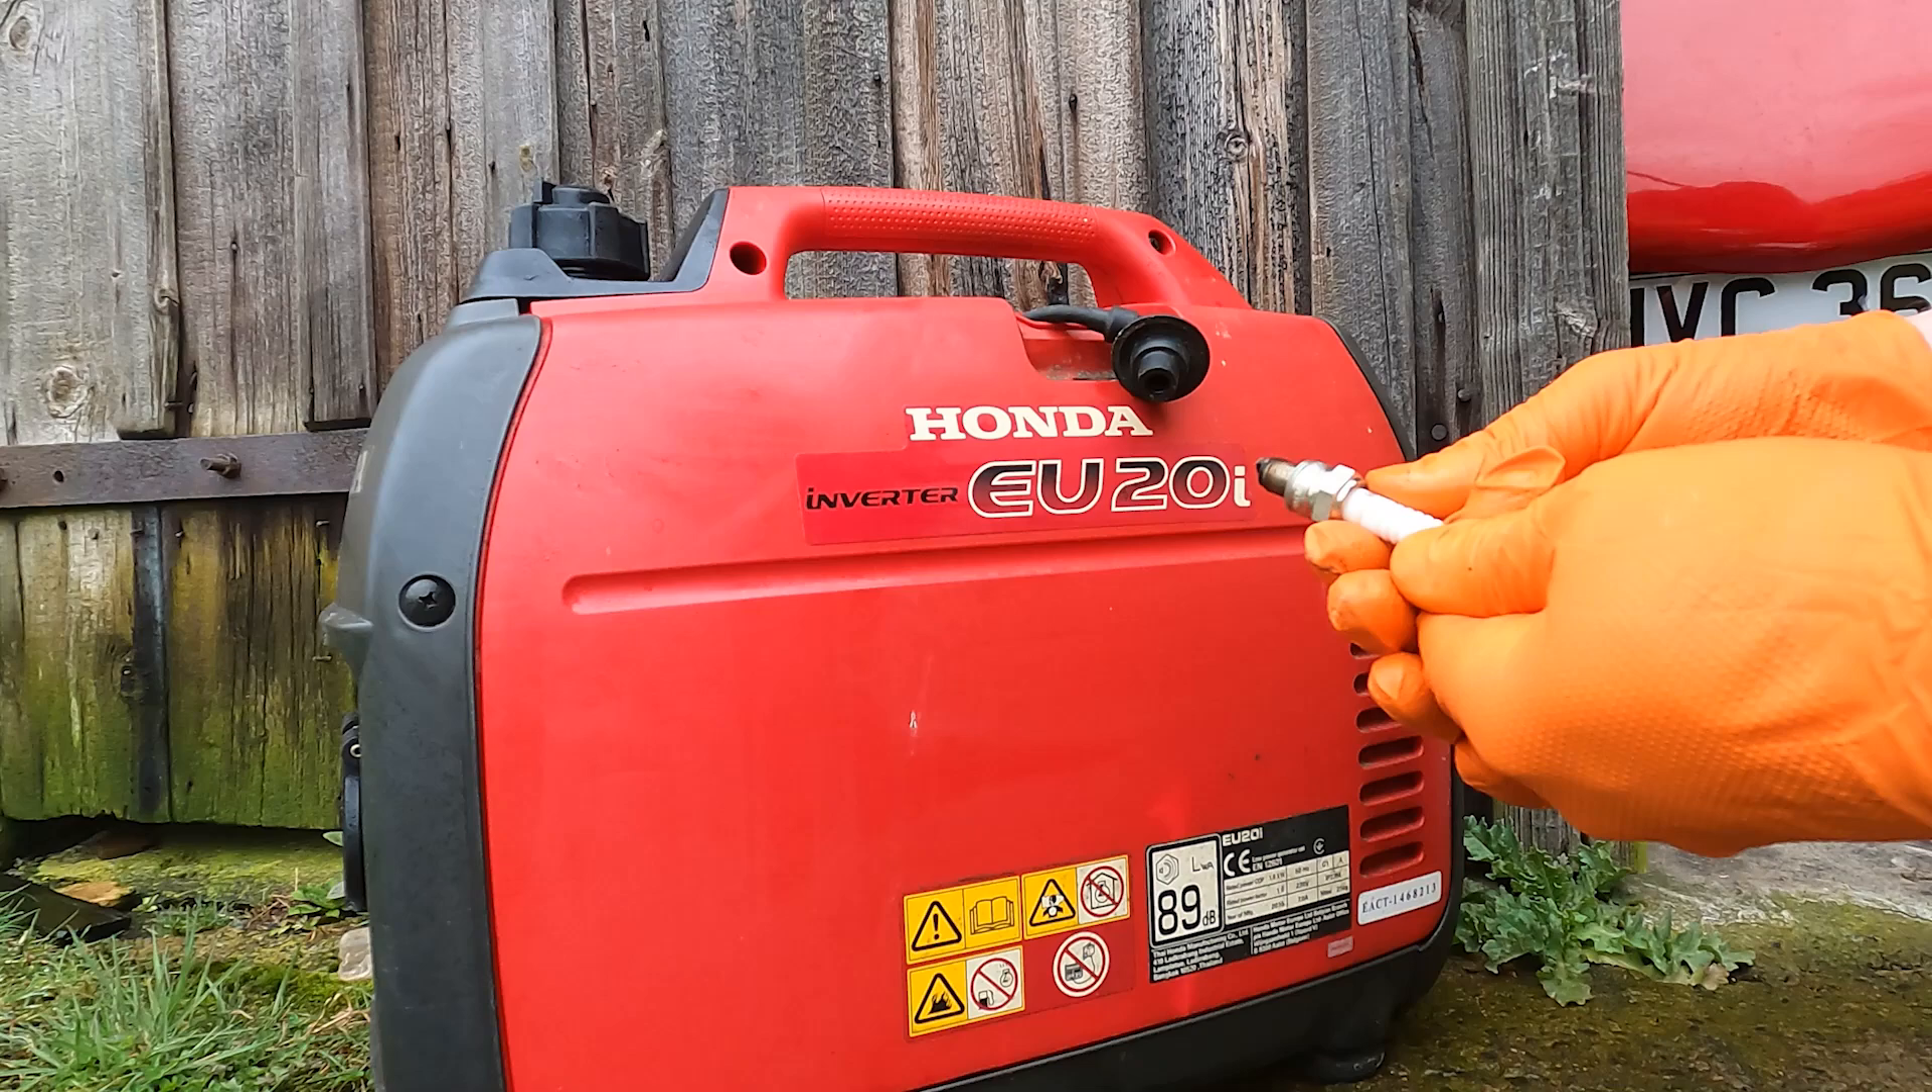And there we go. The spark plug is removed.